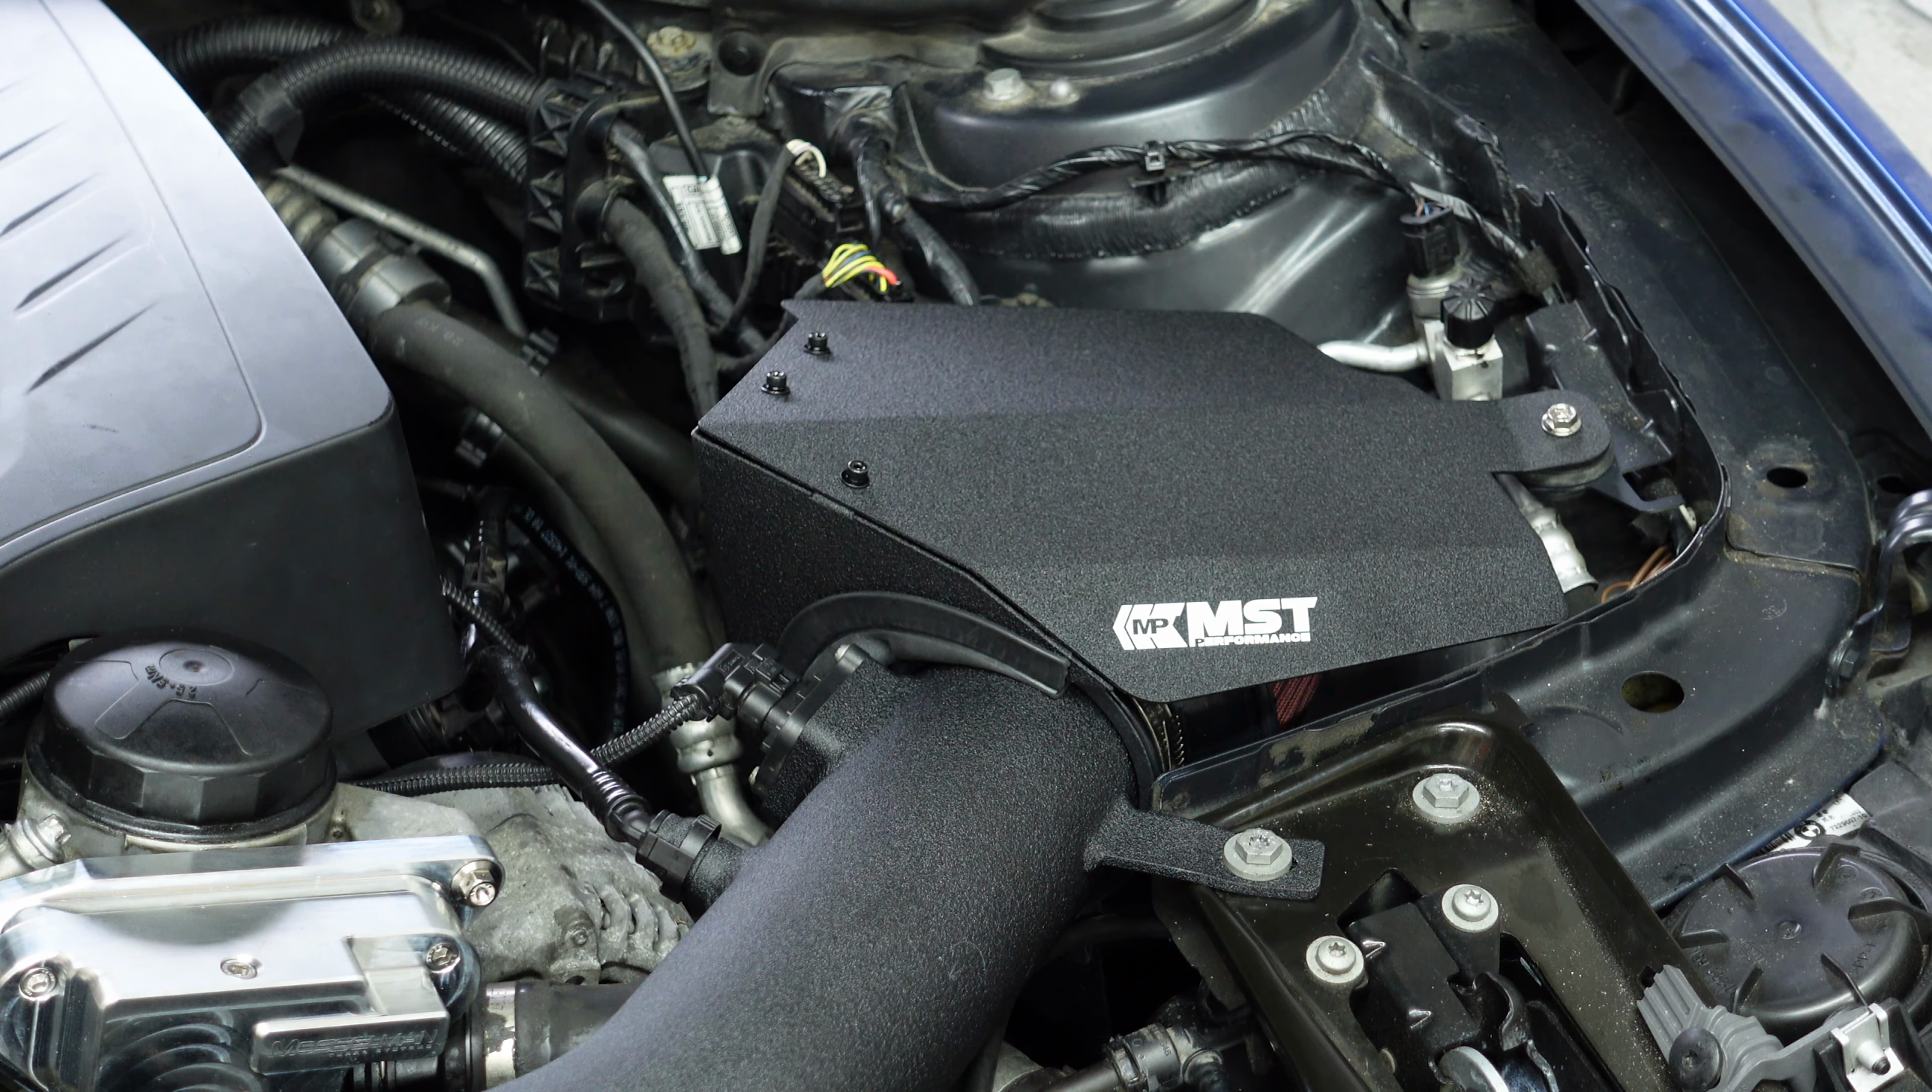And that's the induction kit fully completed.